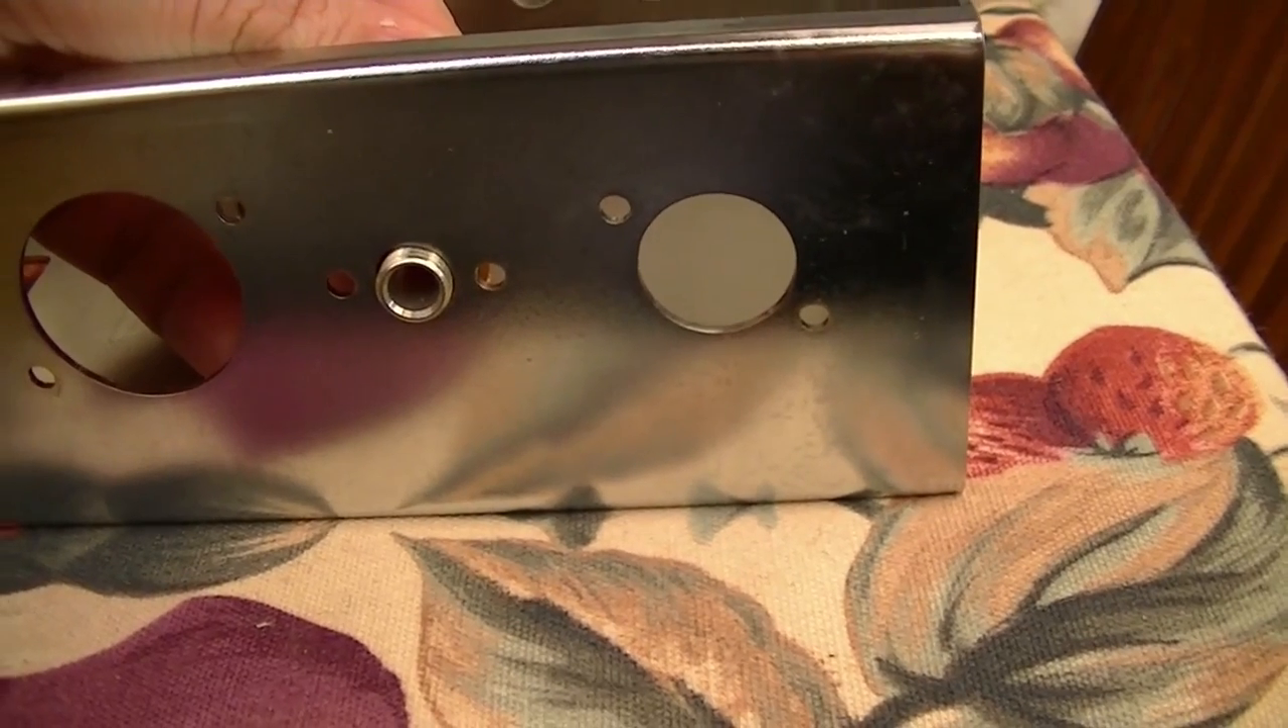So, I've got a nice spare Switchcraft quarter inch socket. Which, fits perfectly through the already drilled hole.